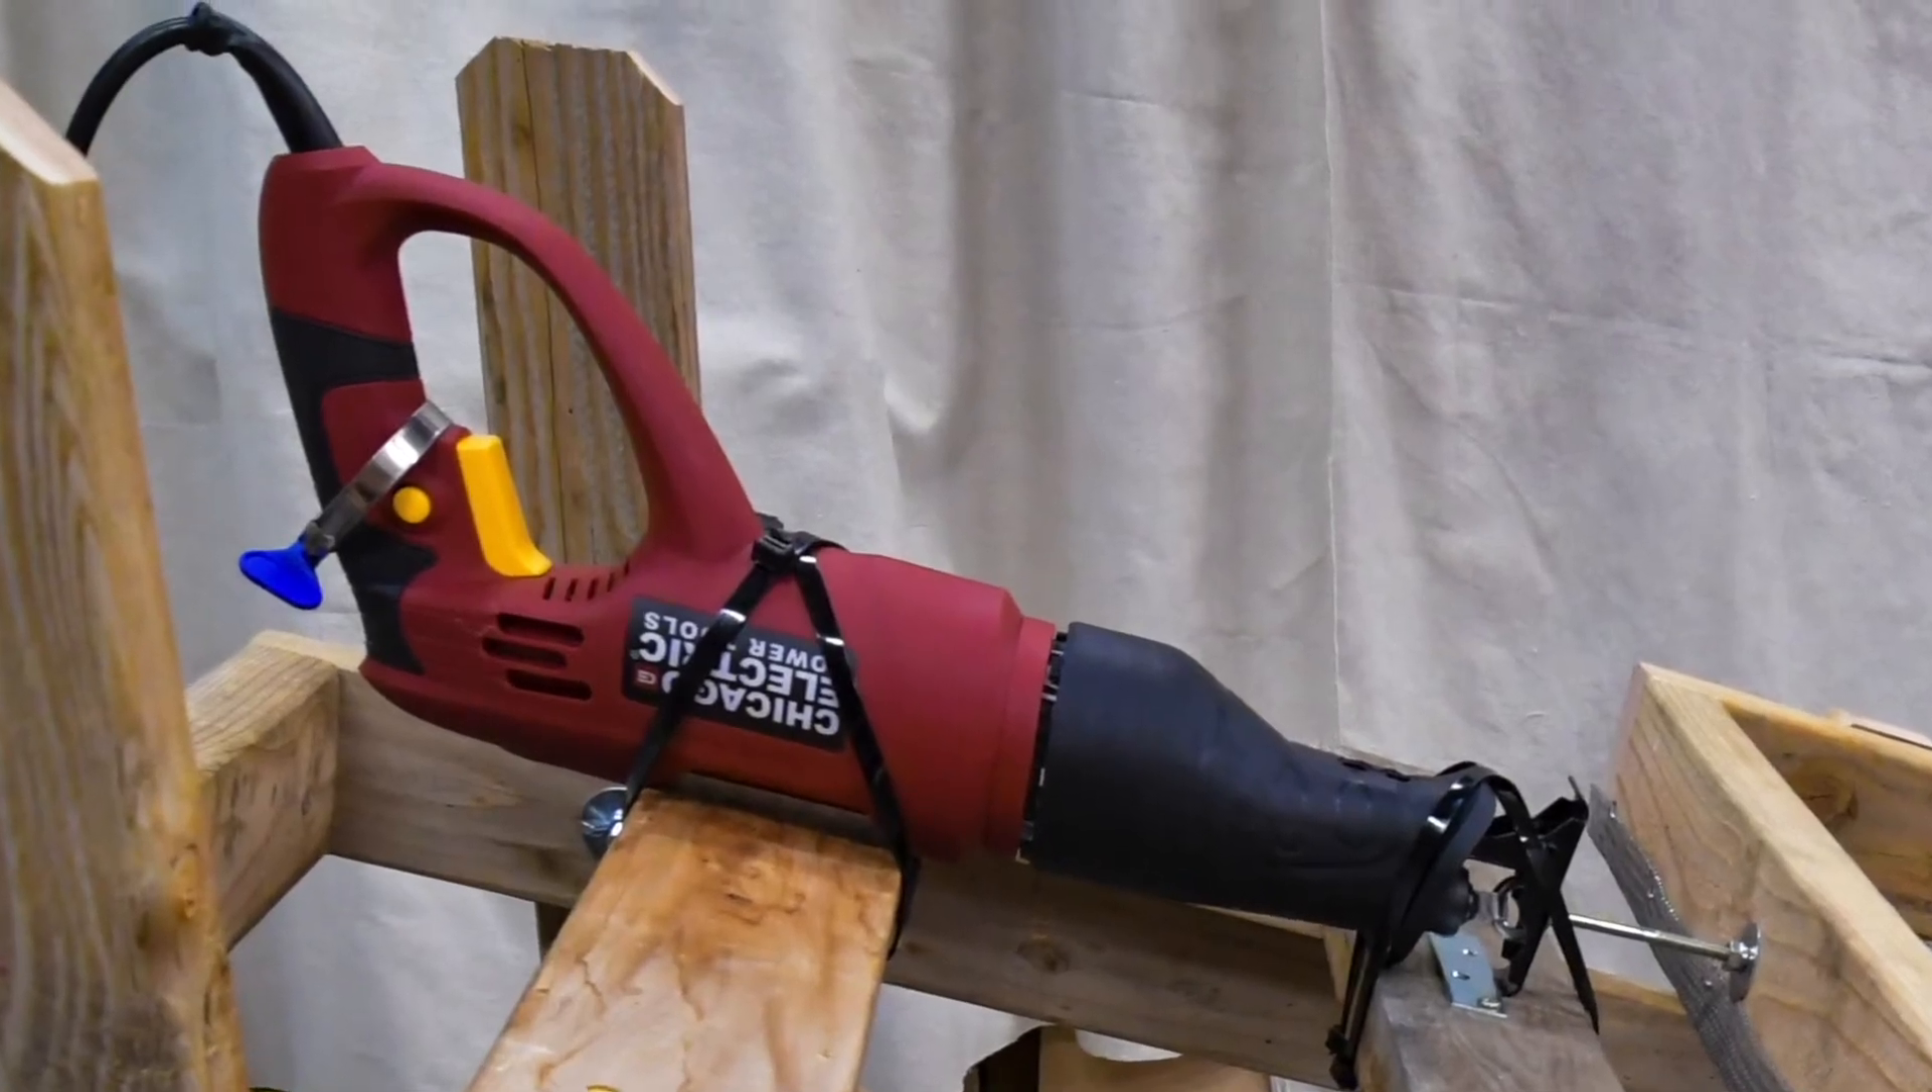It's best to brace the finished assembly since wood isn't always perfectly straight and might not be perfectly square when assembled. Finally, the saw is mounted to its support.